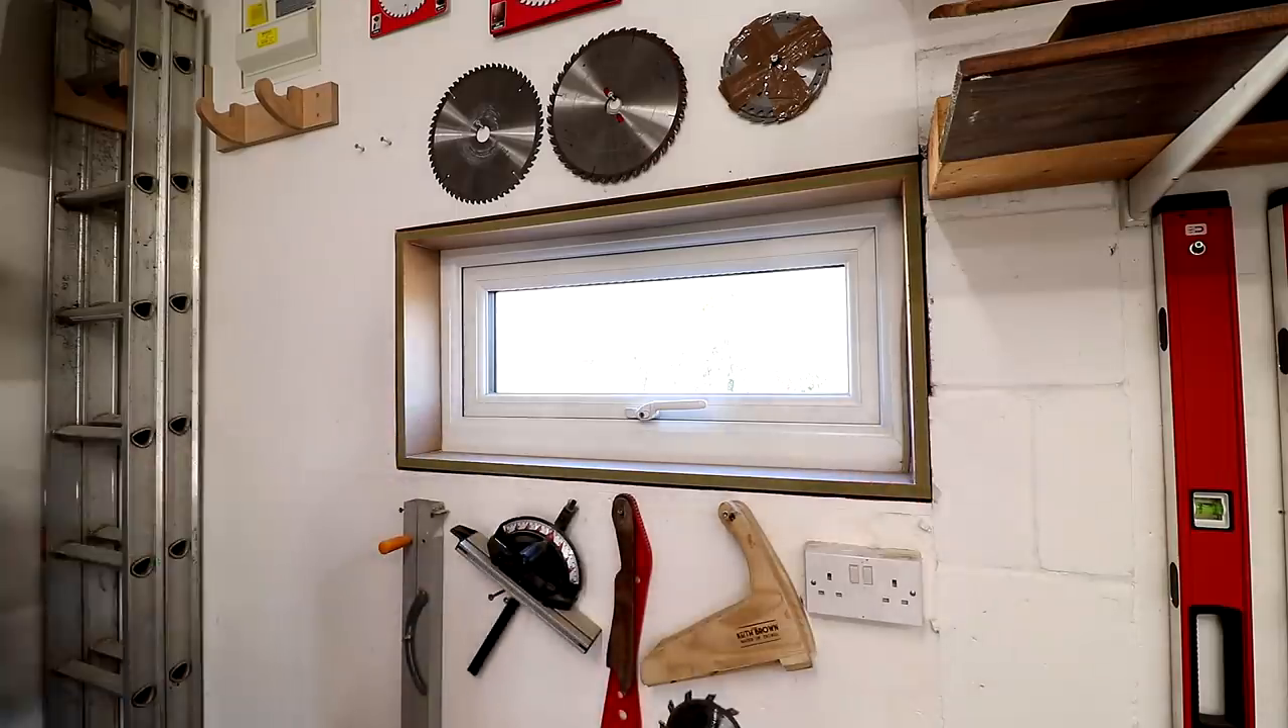So this box fits into the opening nicely and then I can rip down some thin pieces of plywood to make a mitered frame which I can pin to the front edge of the box.